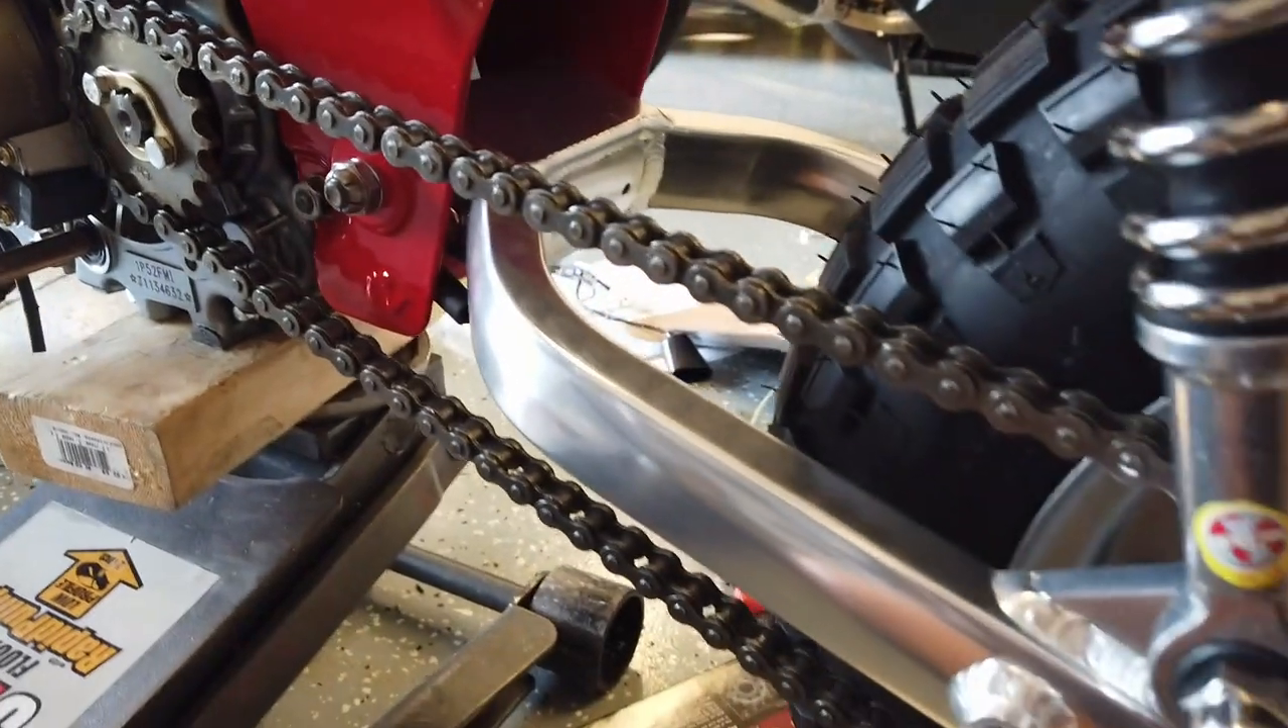For the first time in this bikes history as long as I've owned it this bike now has a chain.